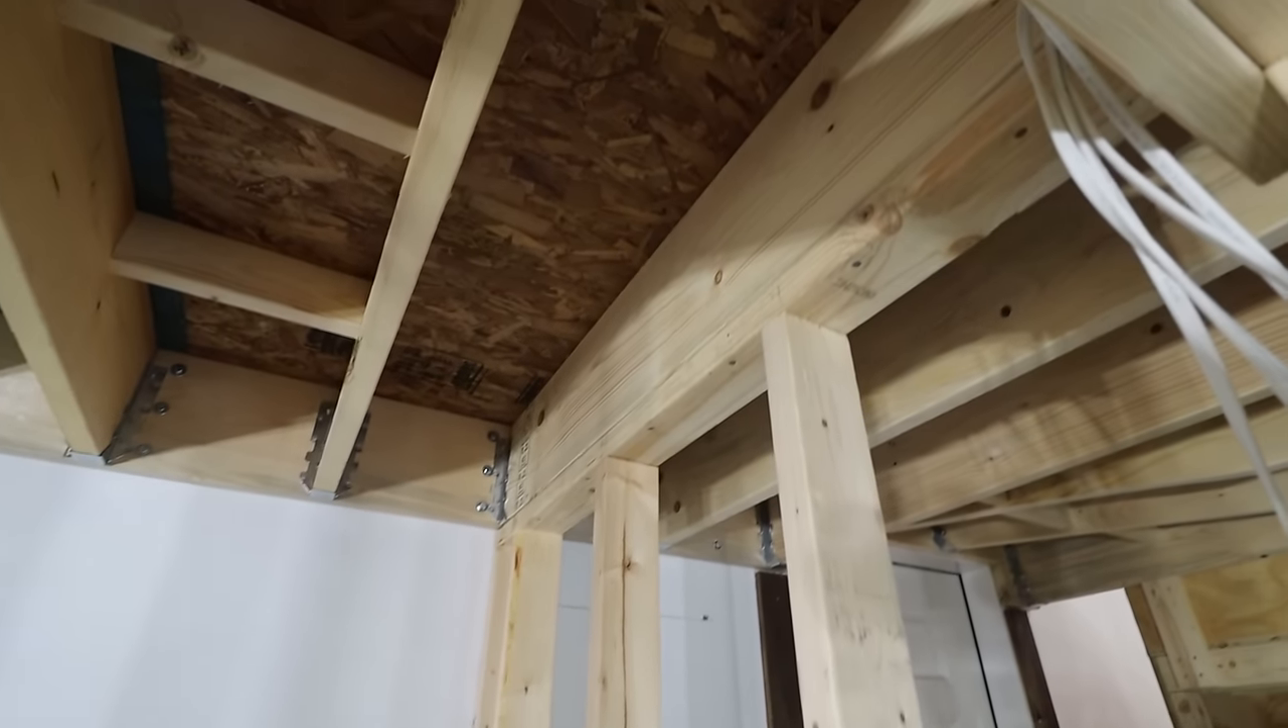And then up top, I made it so that the walls line up with a joist.